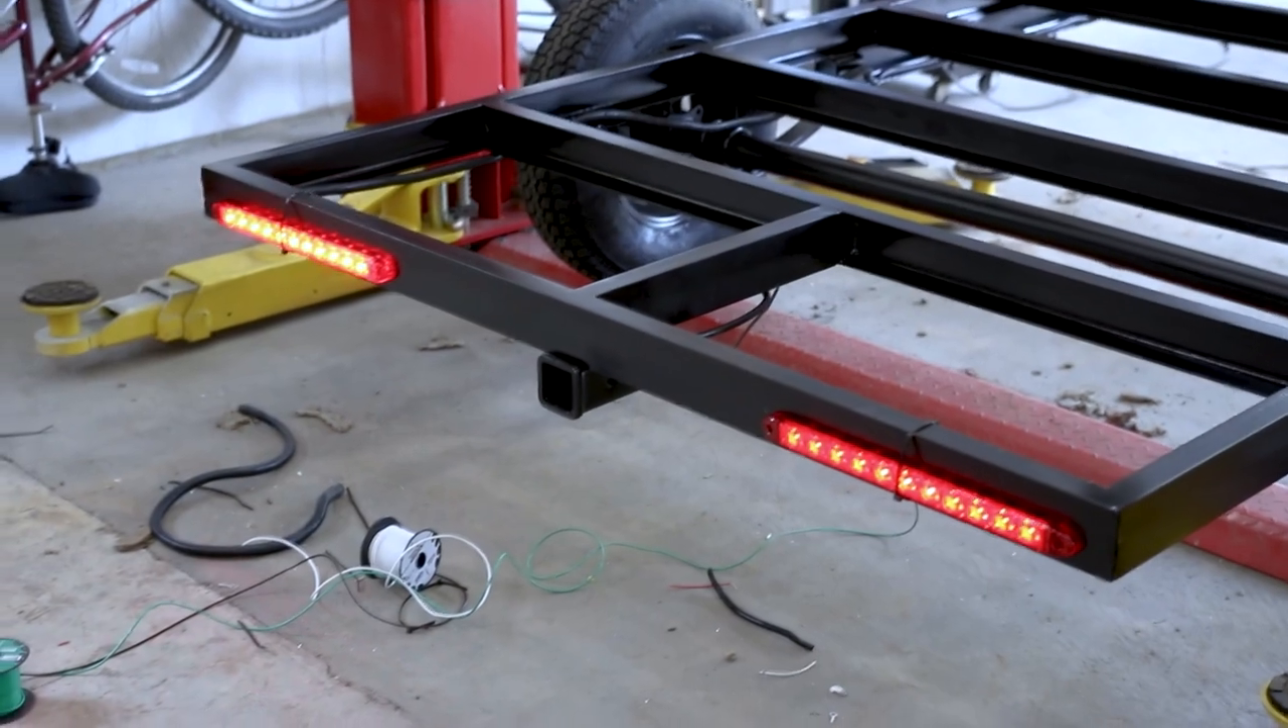The lights are done. And just like that, we've got our trailer frame.